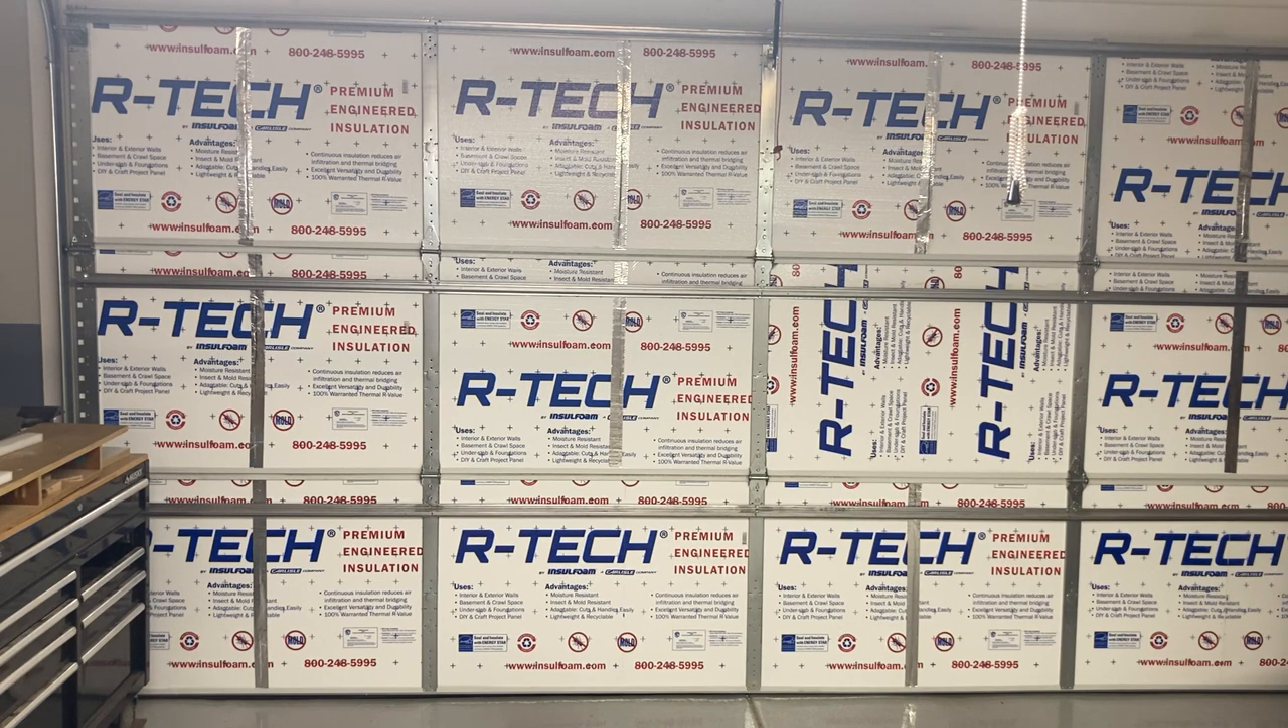Well, it's done. Insulated the garage door.